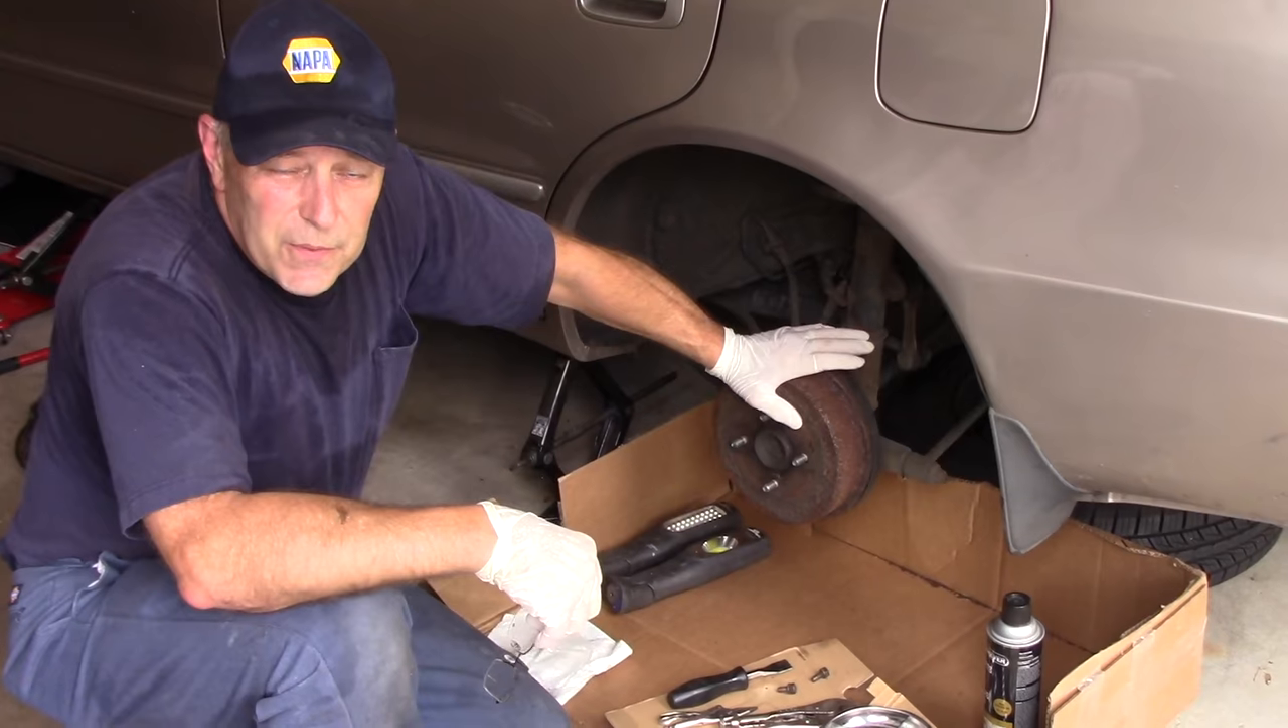So now we have the wheel is off the car. We need to get the drum off.